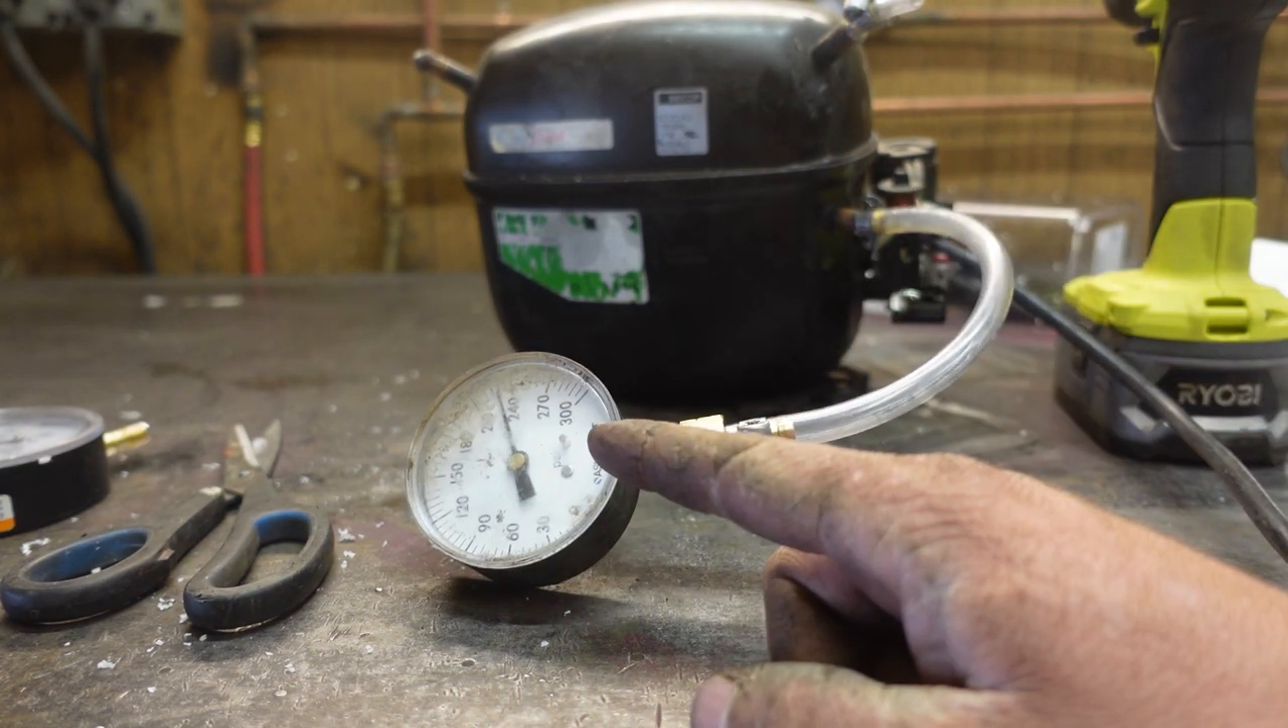All right, so I have the outlet of the fridge compressor hooked up to this gauge.